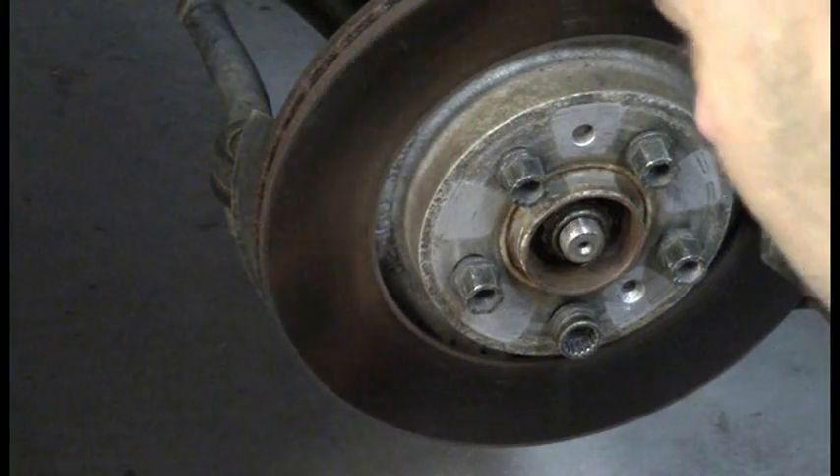And I've got all five of the lugs installed because again, I want to maintain balance.